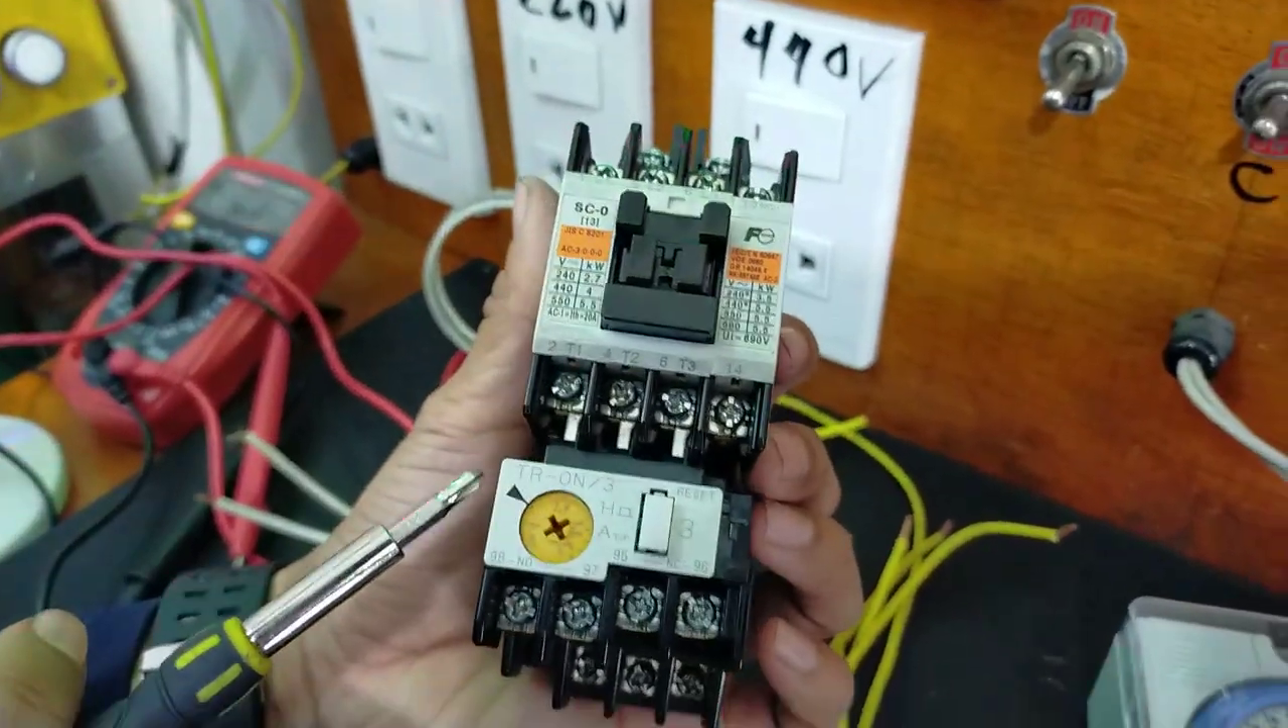Nakonnect na natin yung contactor tsaka overload.